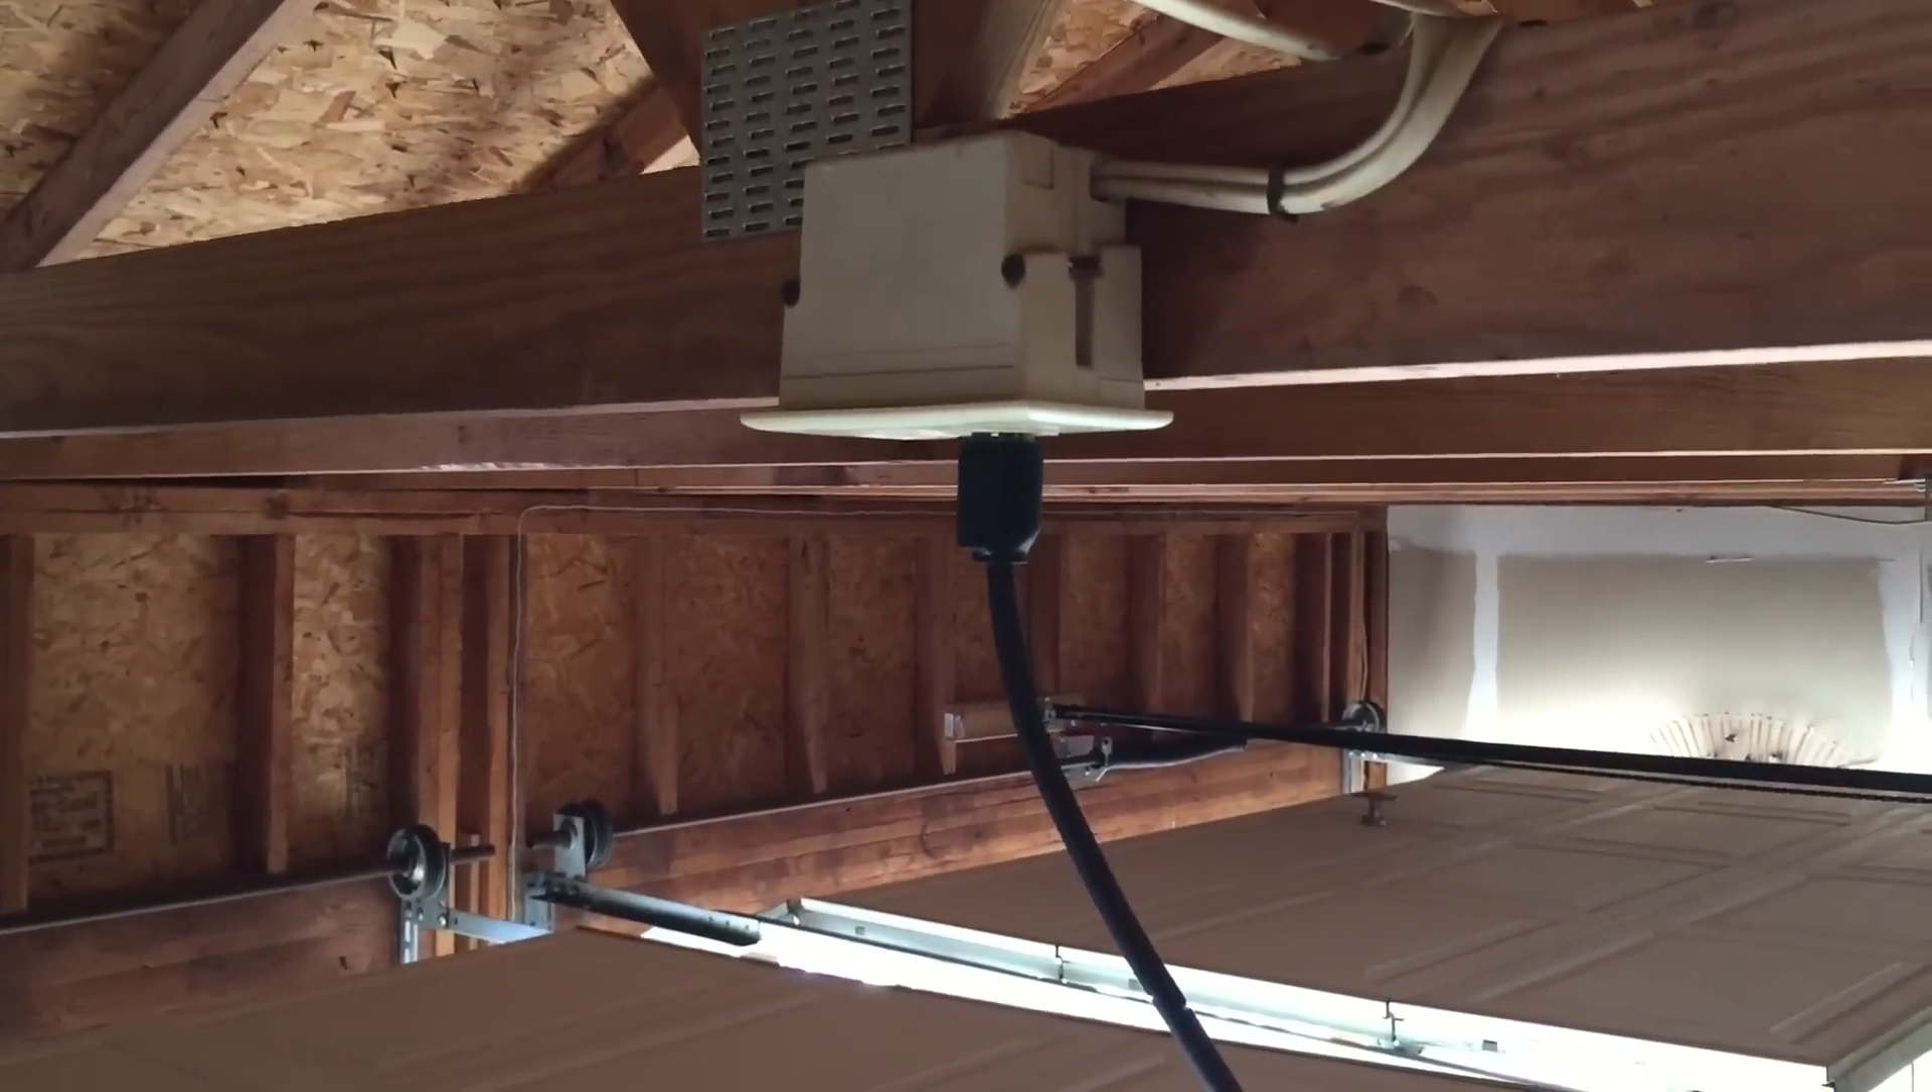I have the power plugged back in into here.